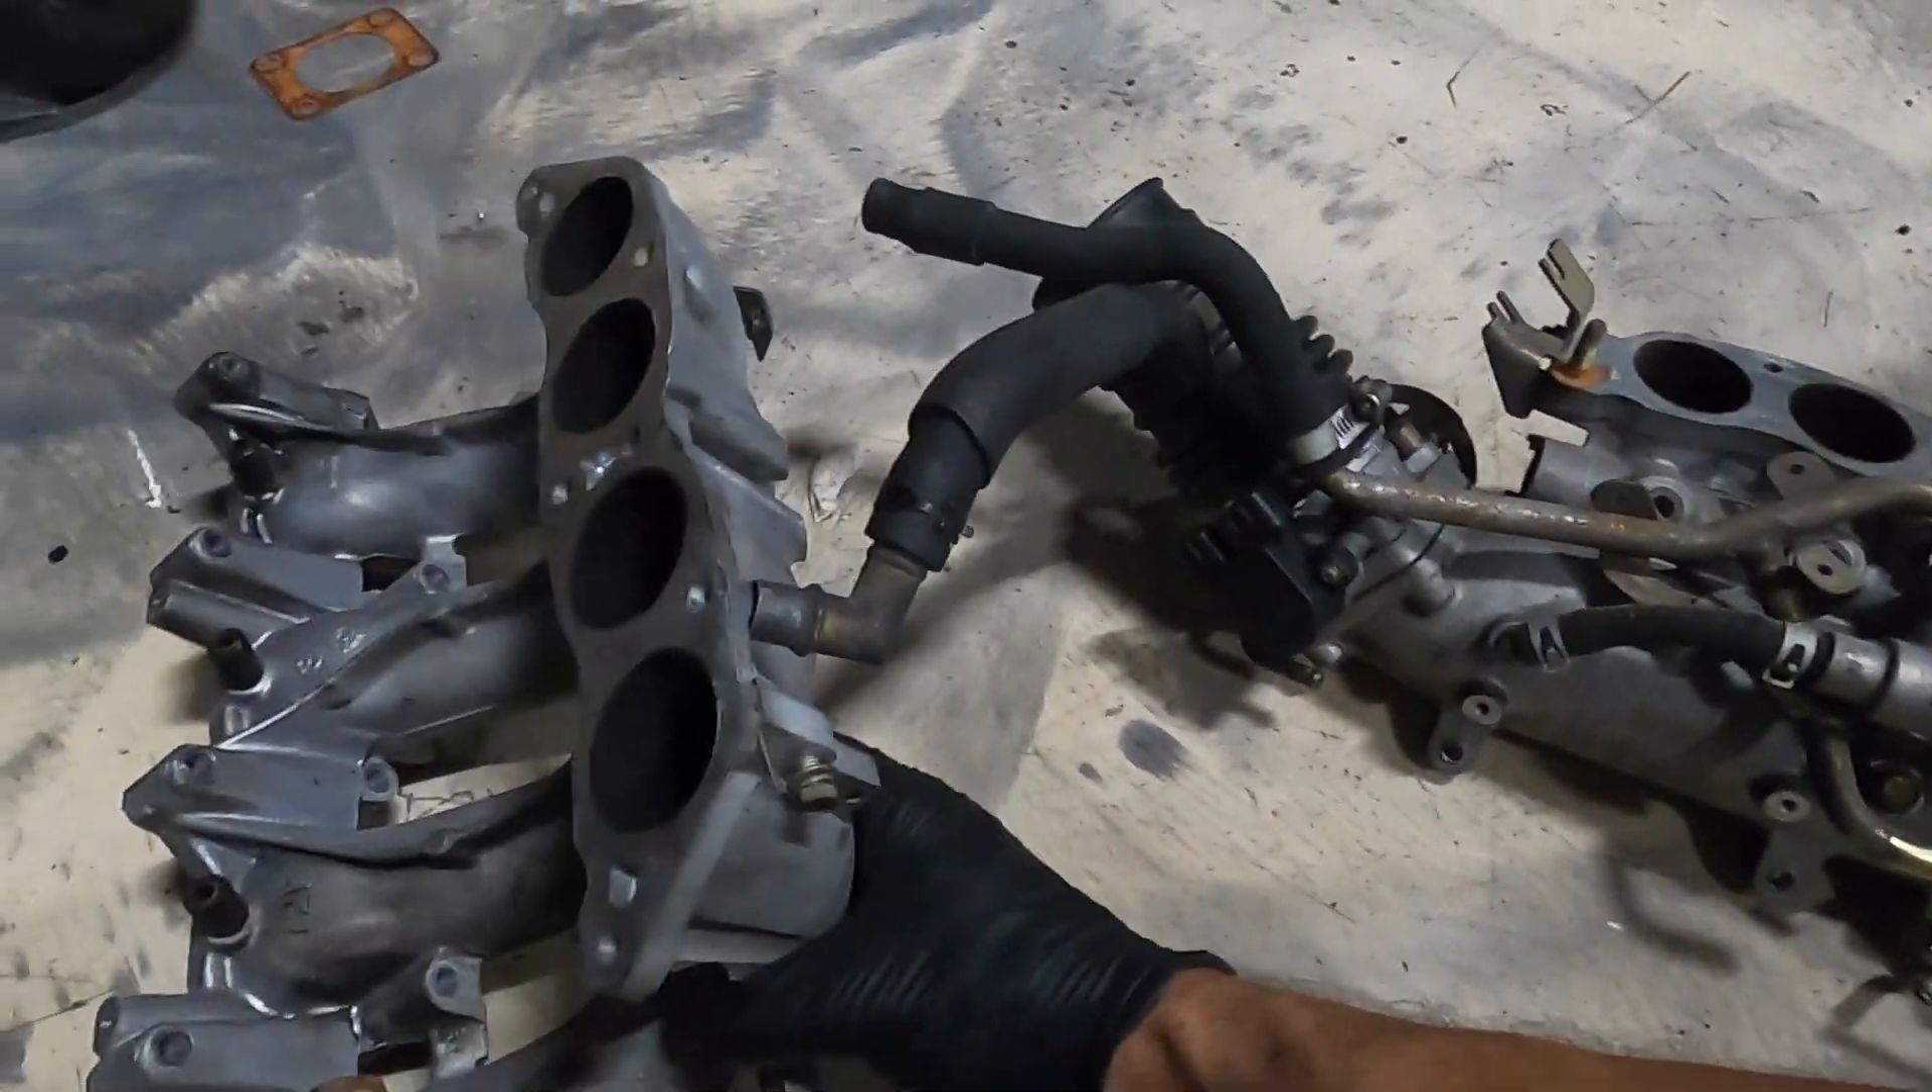We have the whole intake manifold down here kind of cleaned up split apart.